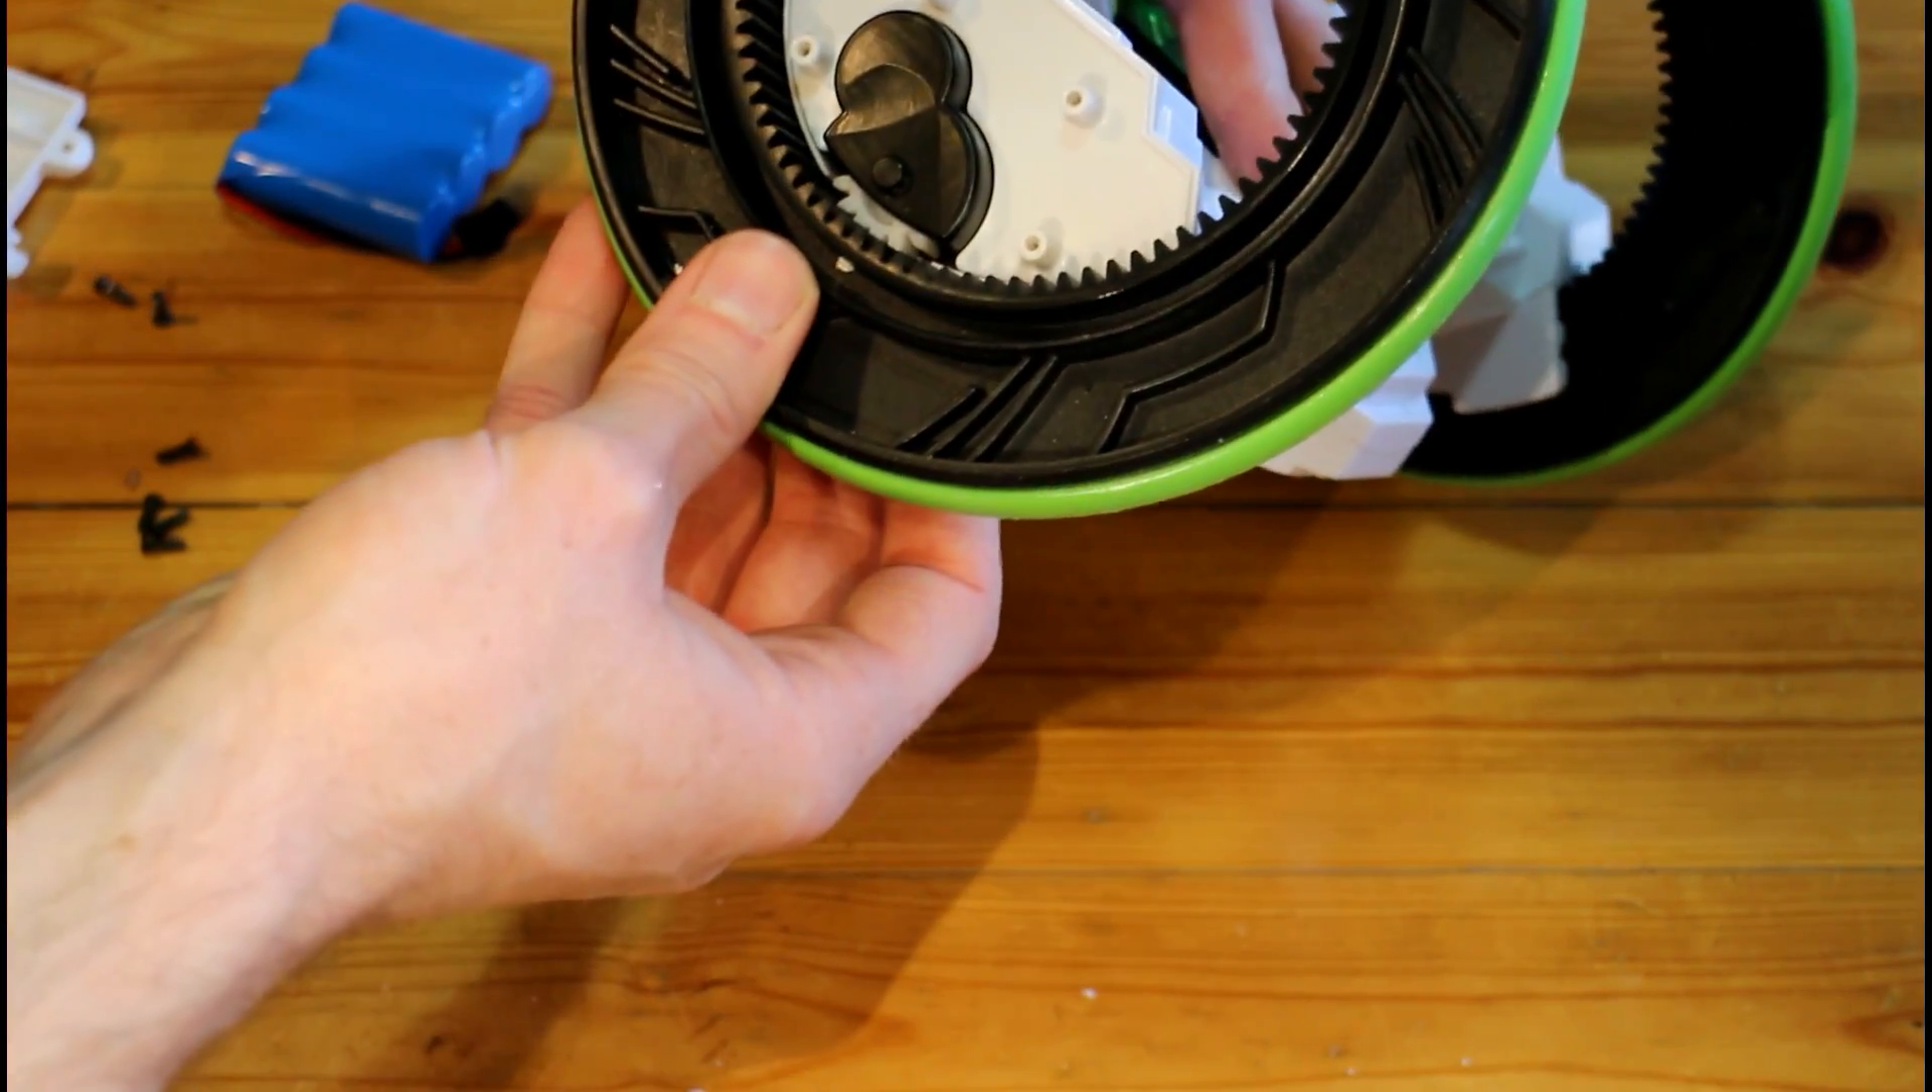Okay so when we take the side panel off the little RC car here we can see how our wheel is geared in there.